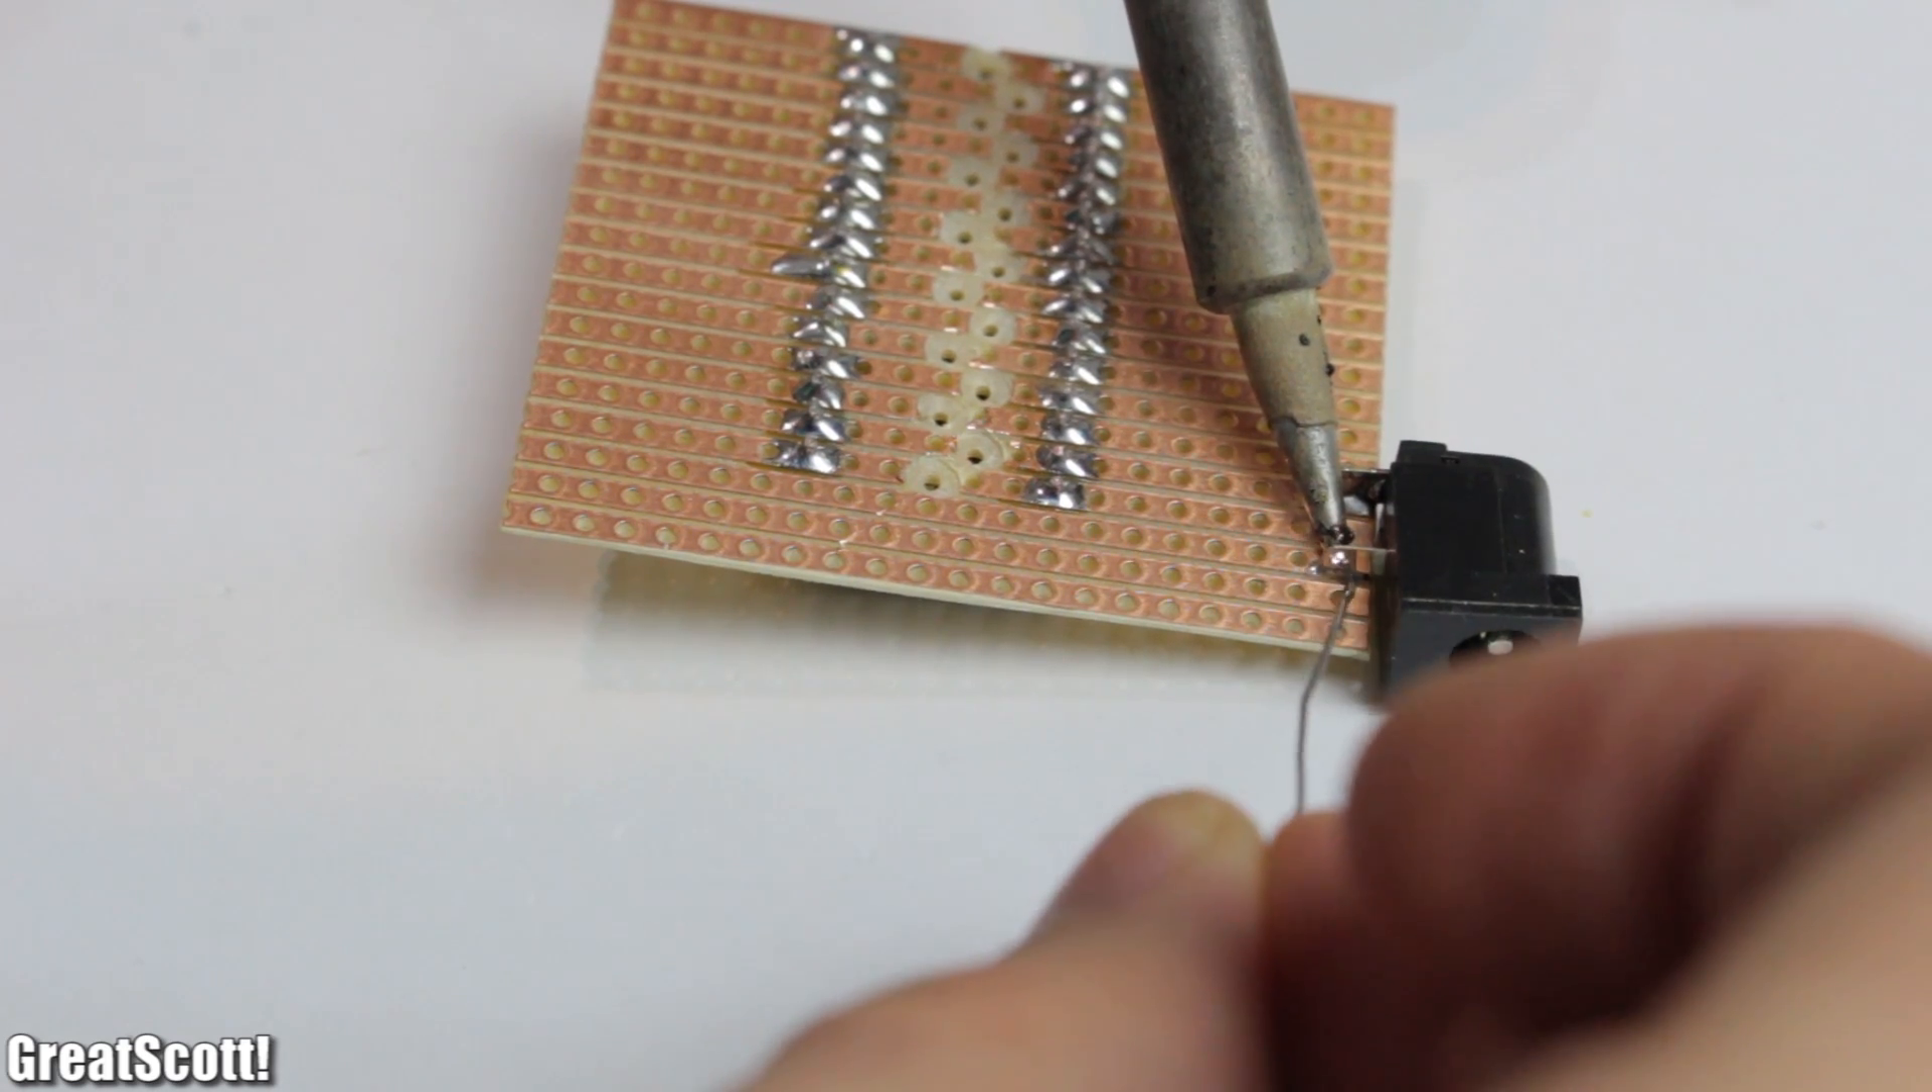And I also needed to solder this DC jack sideways, because I was too stupid to enlarge the holes of the PCB.